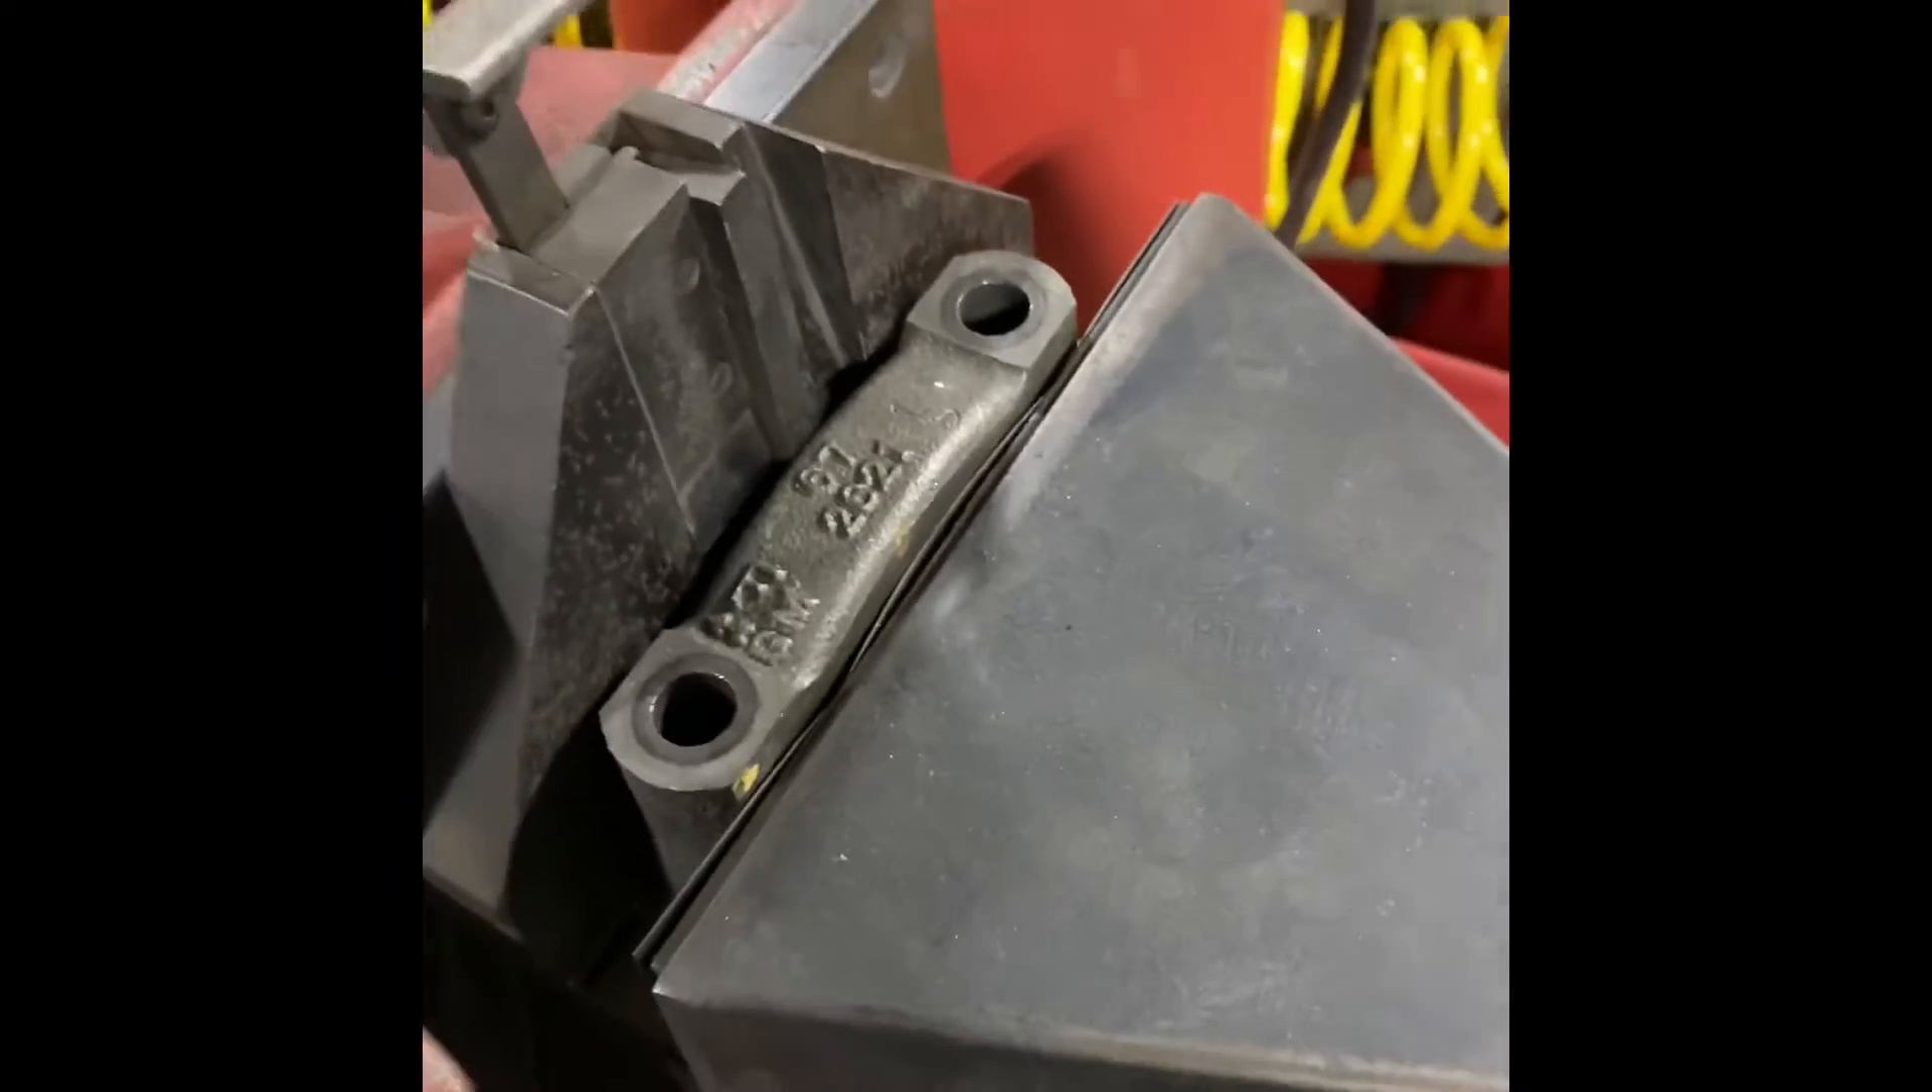I've got our main cap installed uh into our uh crg 750 cap grinder and uh we're just going to take a couple thousandths off this guy and then we'll torque it back to the block and measure.